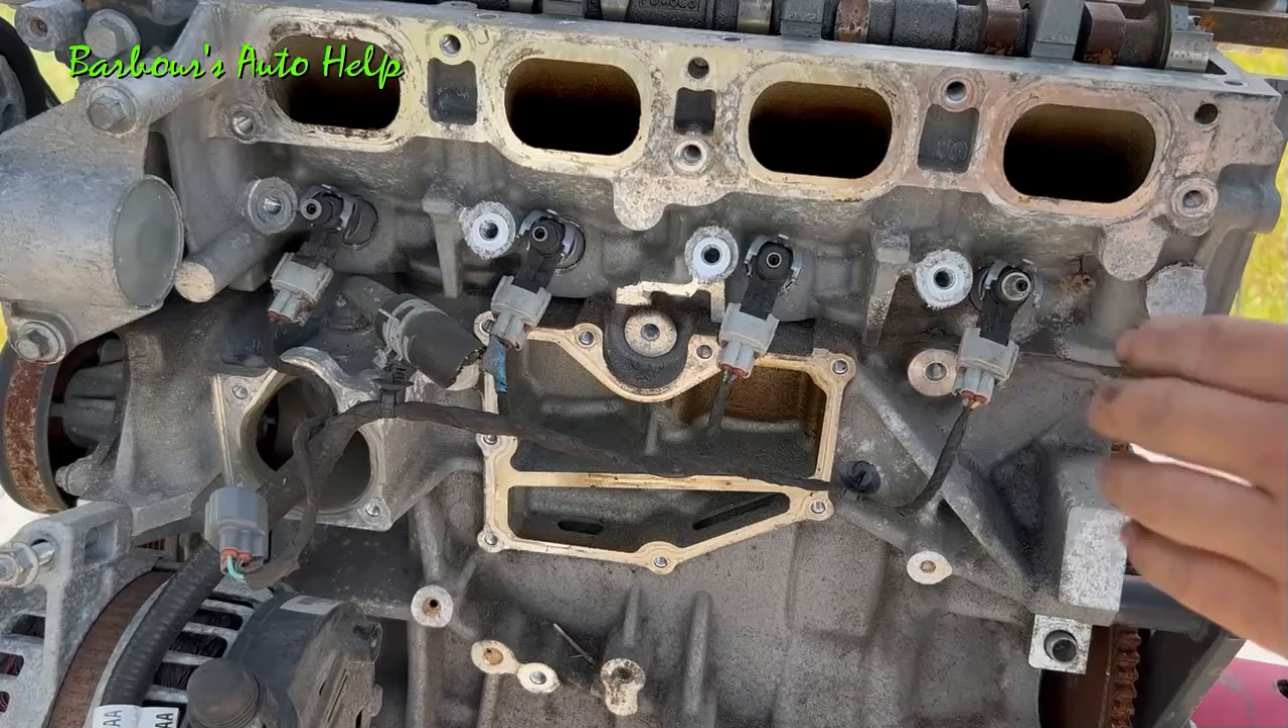And as per usual the fuel injectors are still stuck in the head.